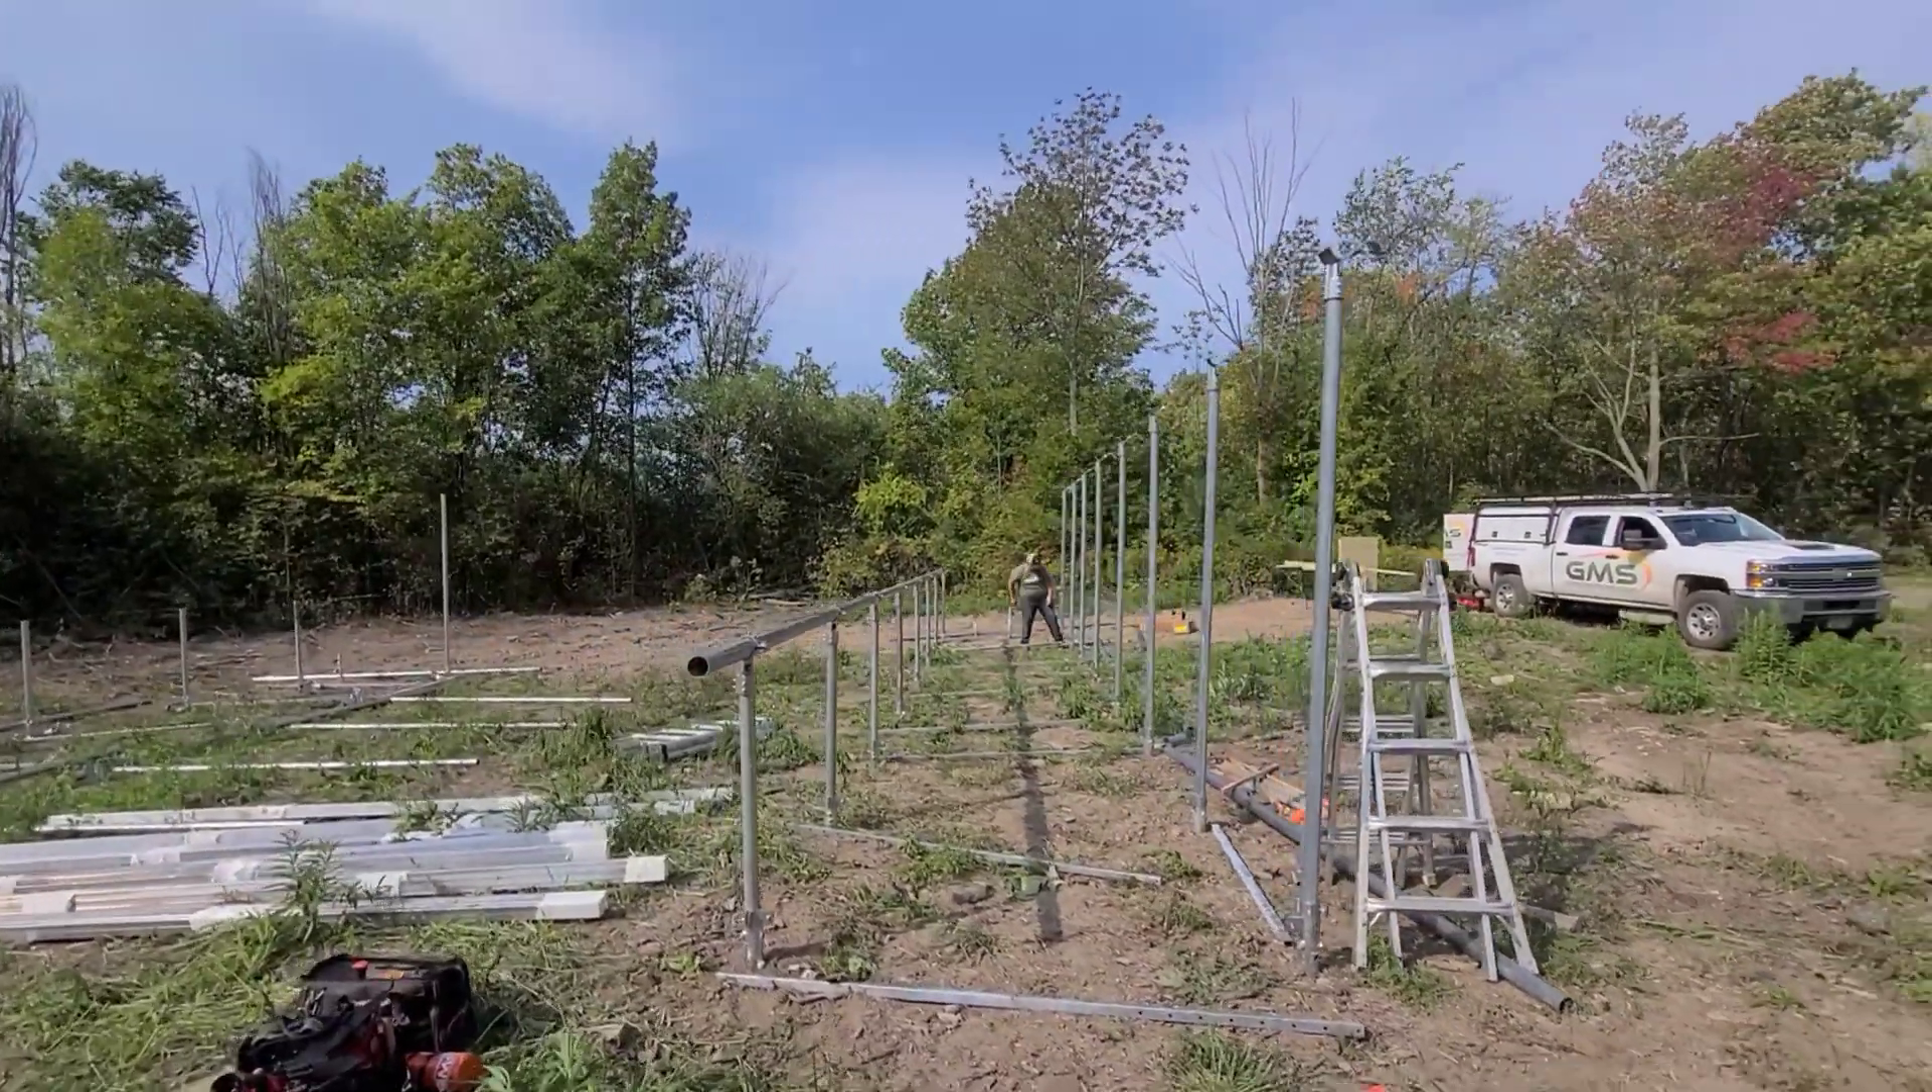So we've got the back posts all in. We're going to get the caps and the top rail on.